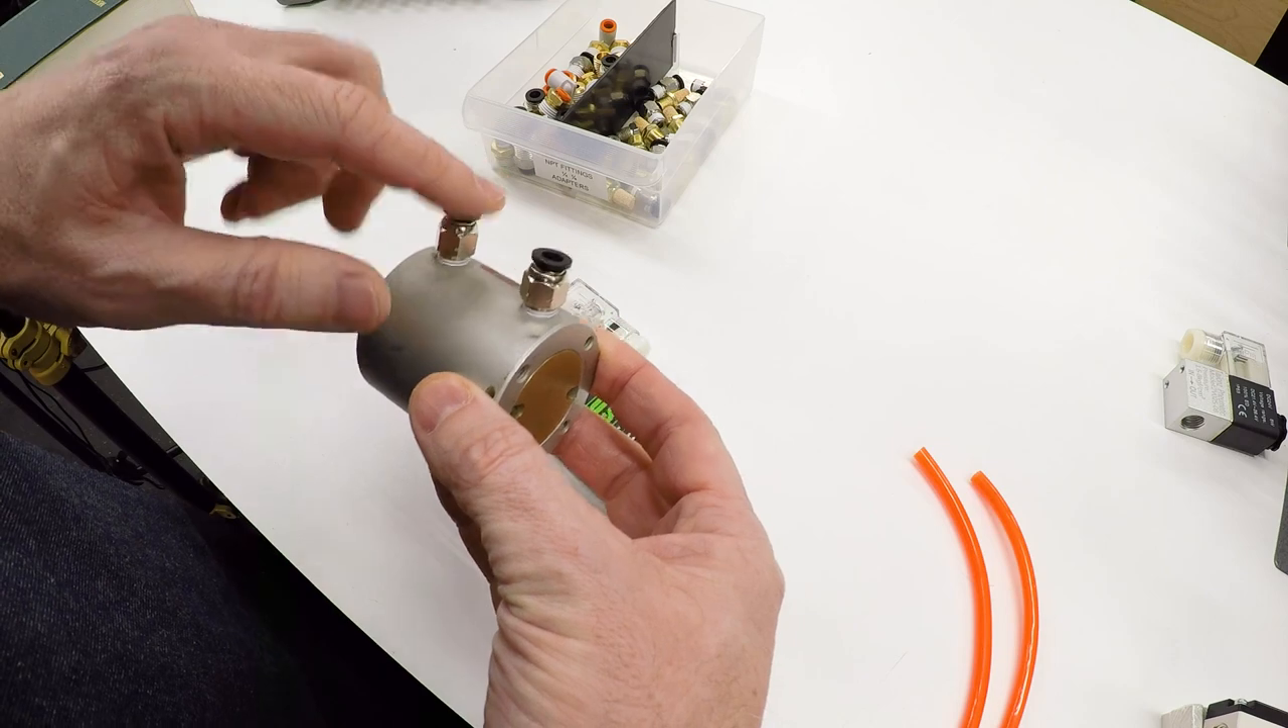So I've got a double acting cylinder here and I have already put a quarter inch push to connect fittings on the cylinder.